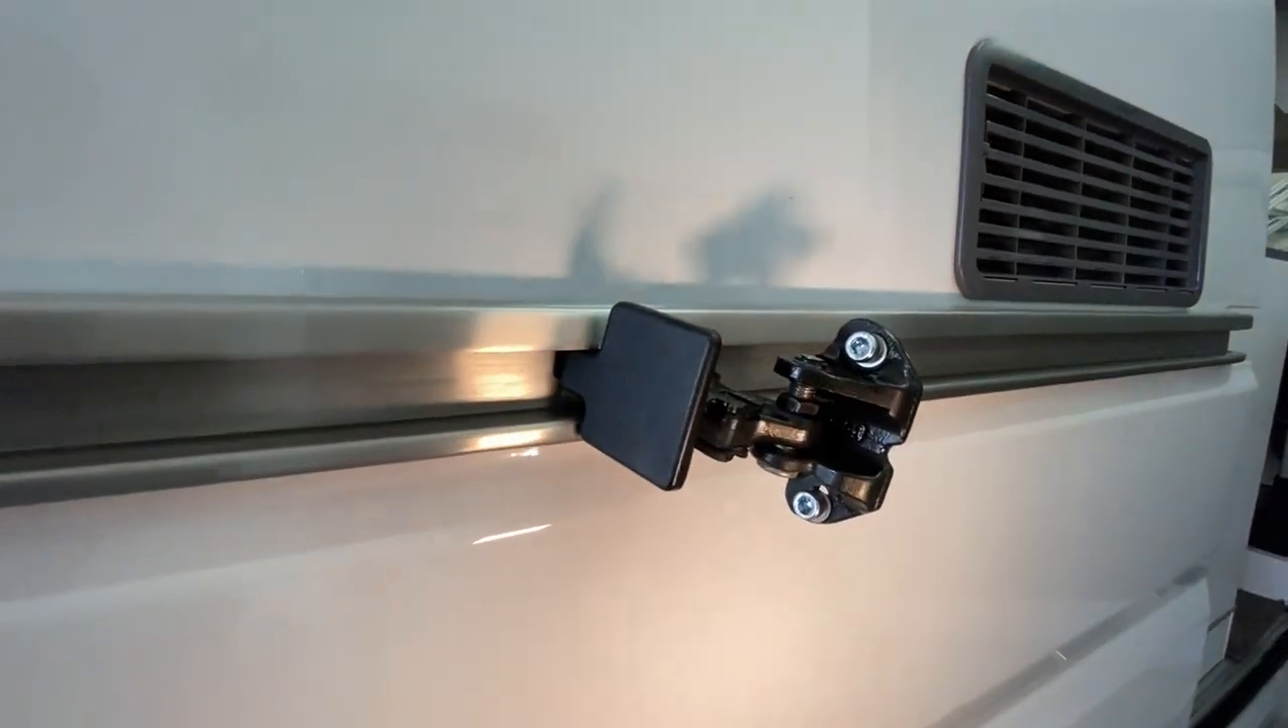Und ja, das Scharnier ist hier schon eingehängt mit den neuen Schrauben.